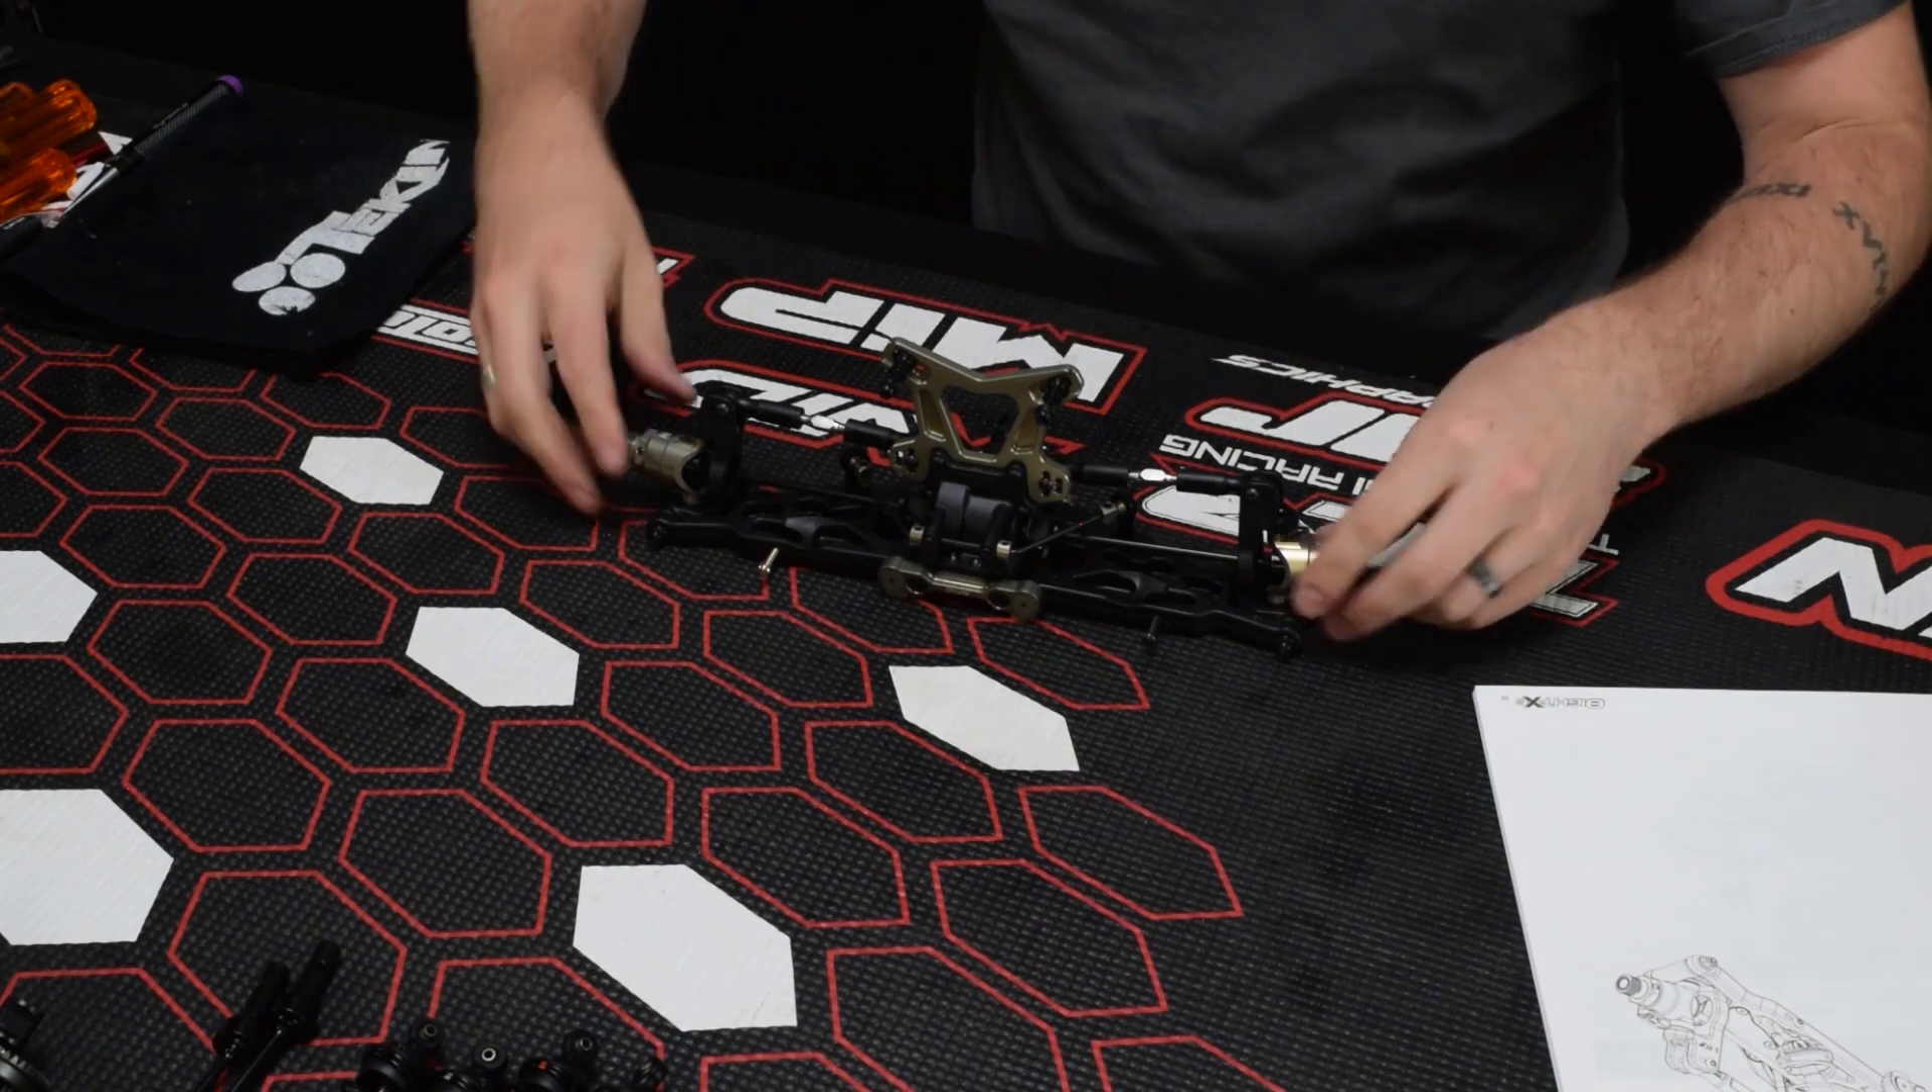So so that's our front clip assembled i put everything on except for the shocks.